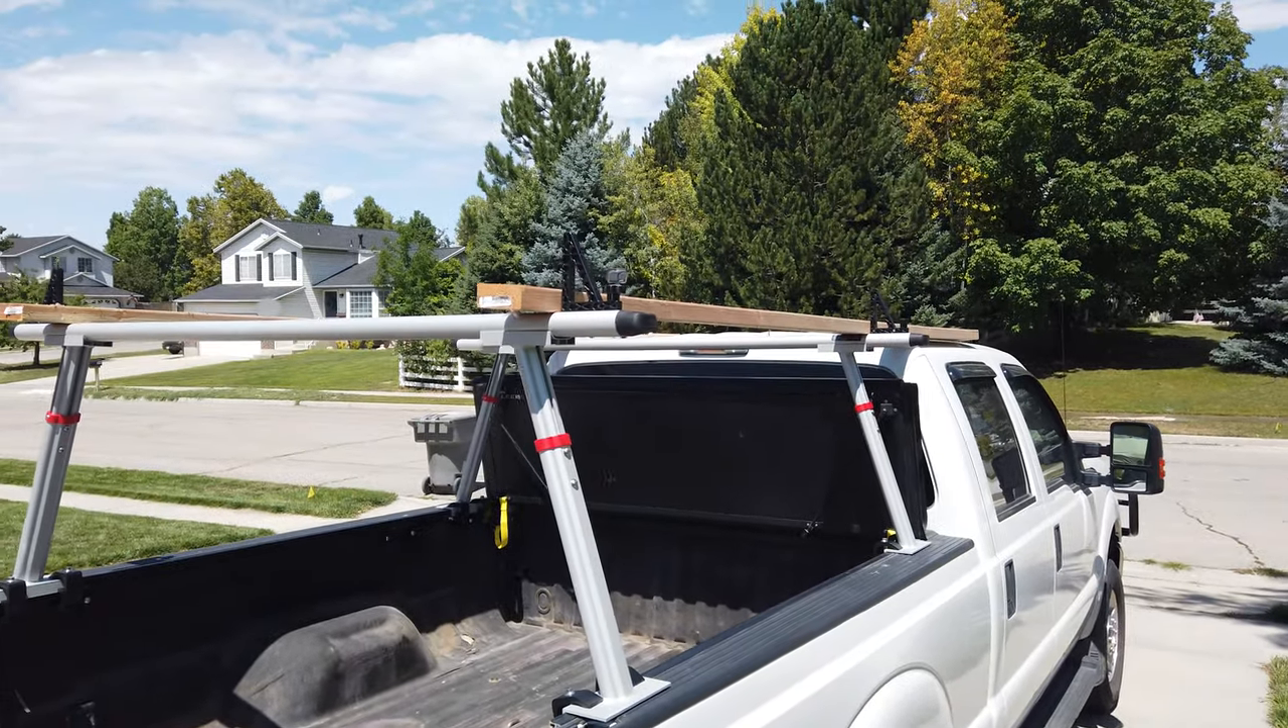And I've put these two 2x4s down the length of it. And you can see that that 2x4 comes right across the roof of the truck.